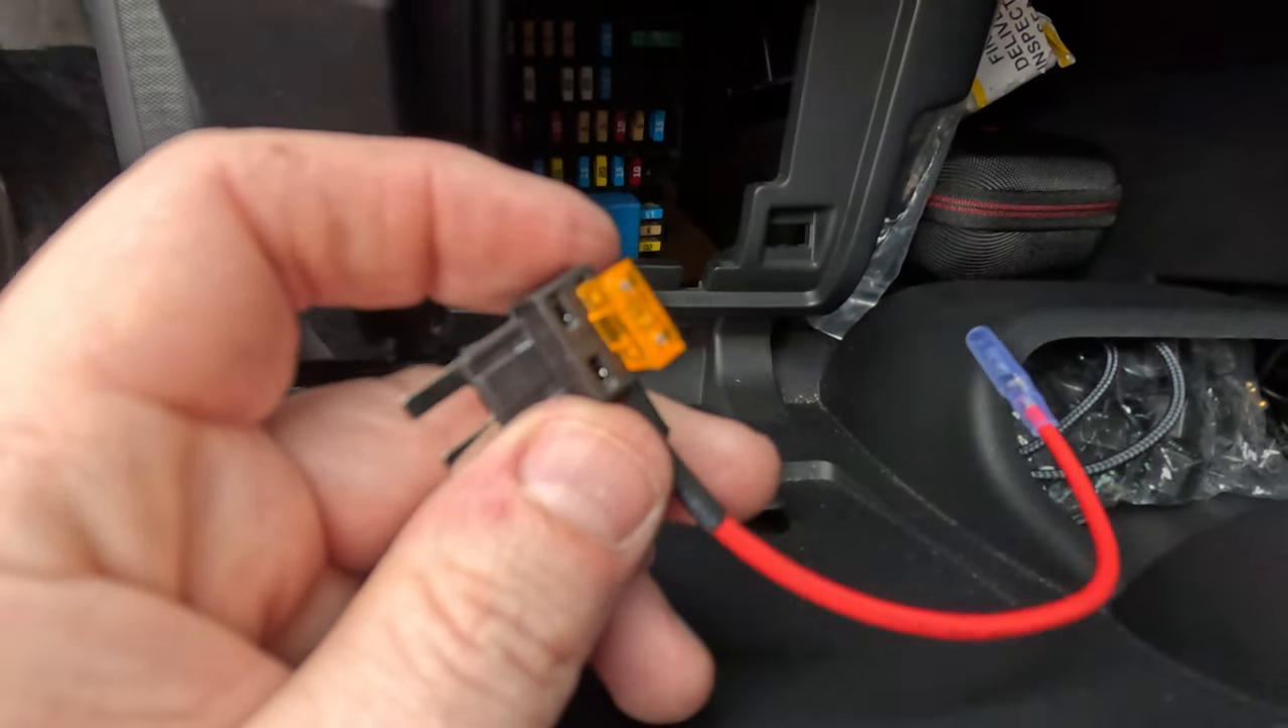And this is our fuse jumper connection. Now I've already put in the top position the fuse that came with my kit and in the bottom position here we need to put that 15 amp fuse in.